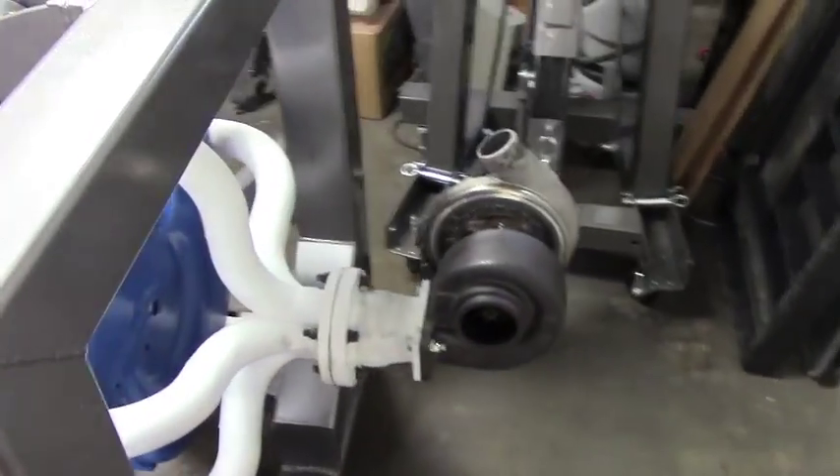And then you got the exhaust section all put together and the turbo that we found to put on this guy.